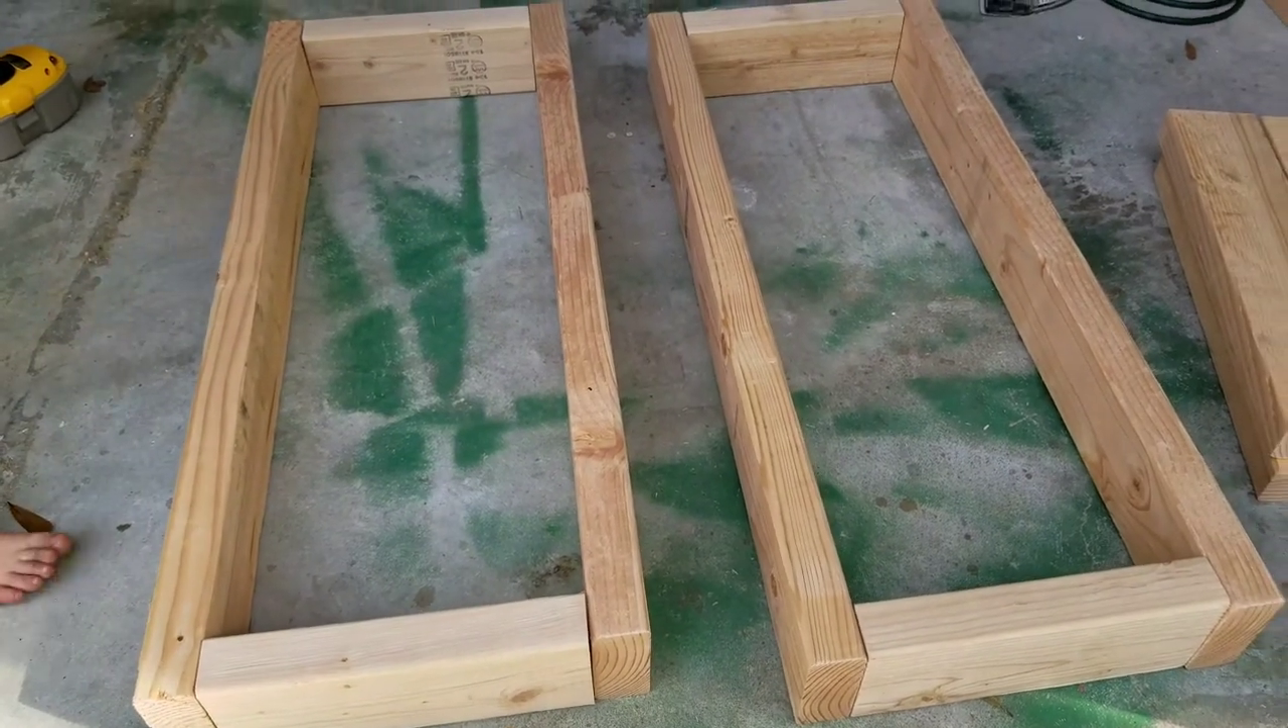I've just roughly put together the top and the bottom frame.